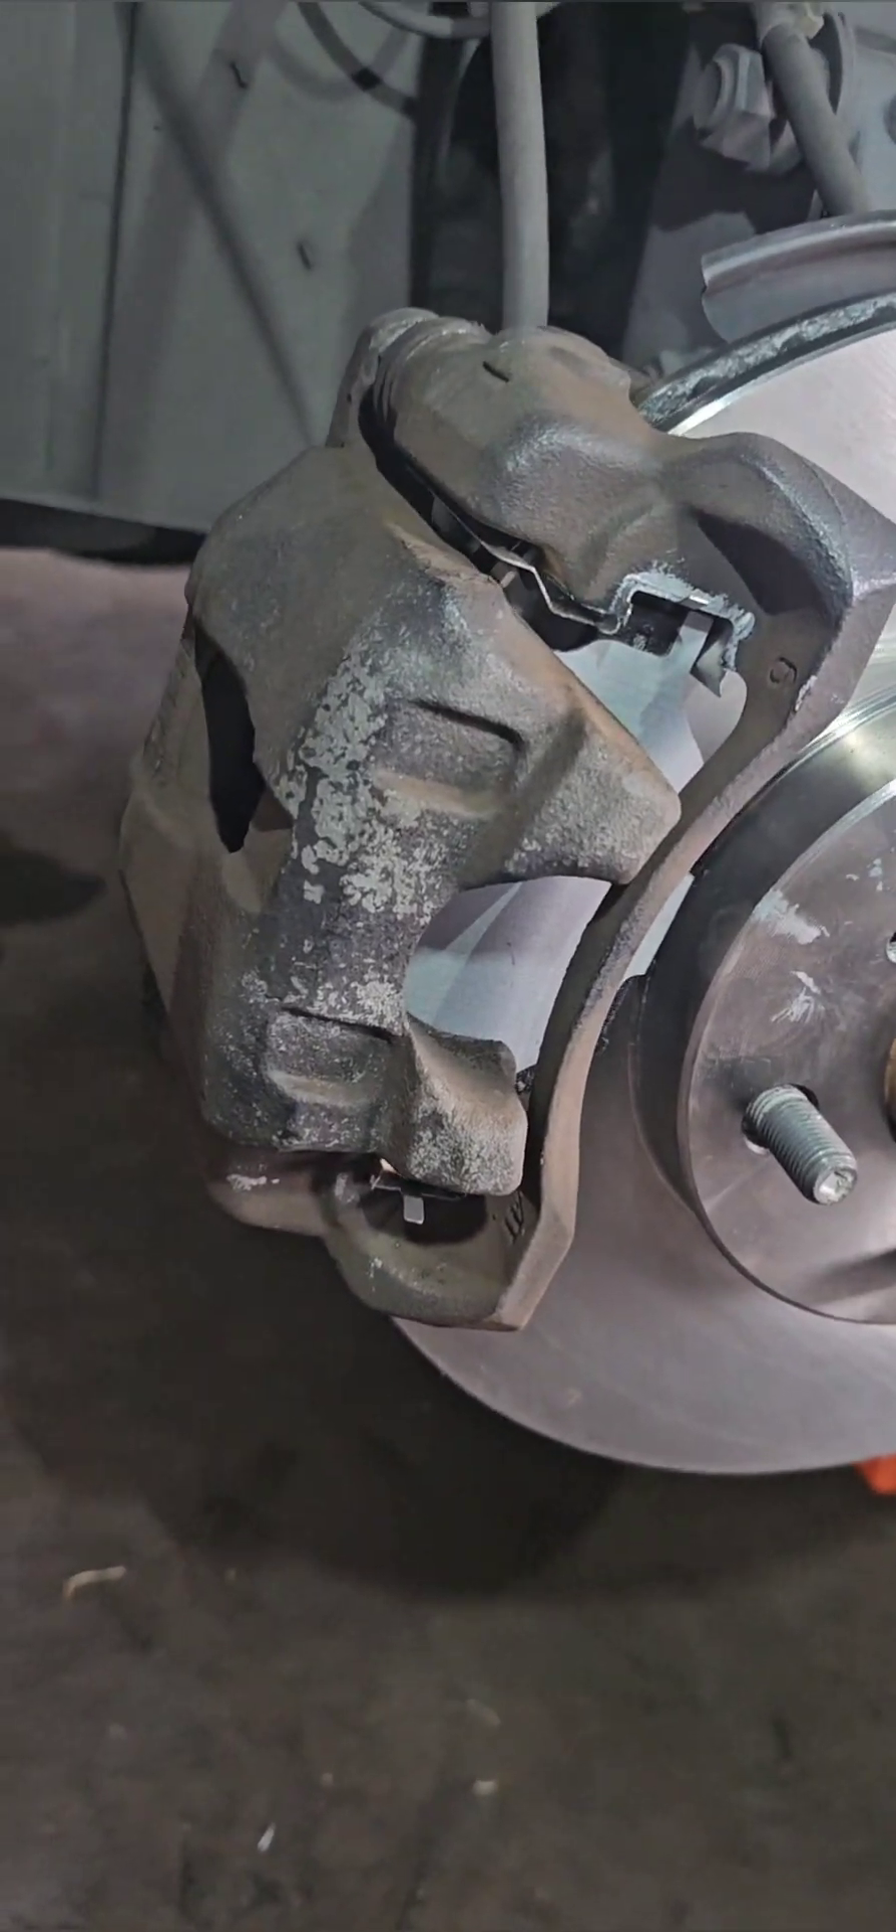So here's the caliper back on and we're ready to put the wheel on.